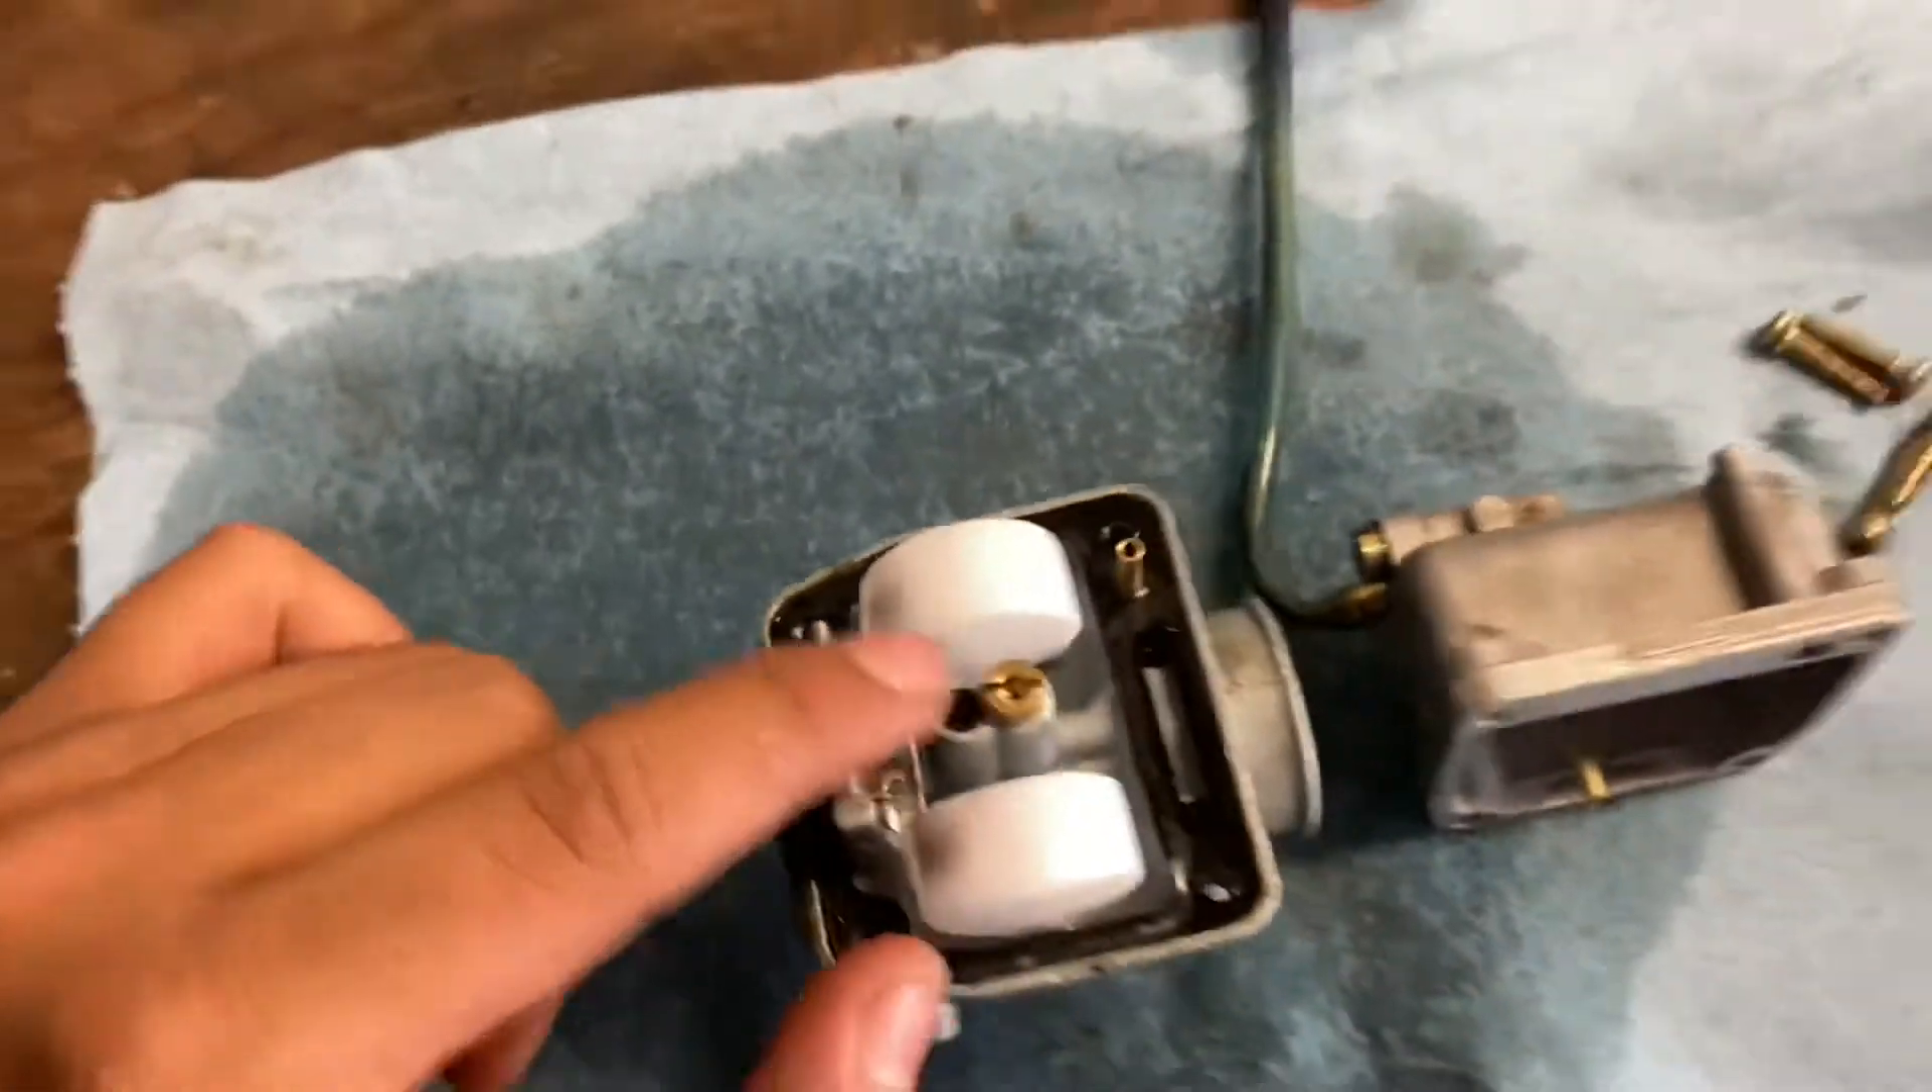I haven't pulled out the jets.